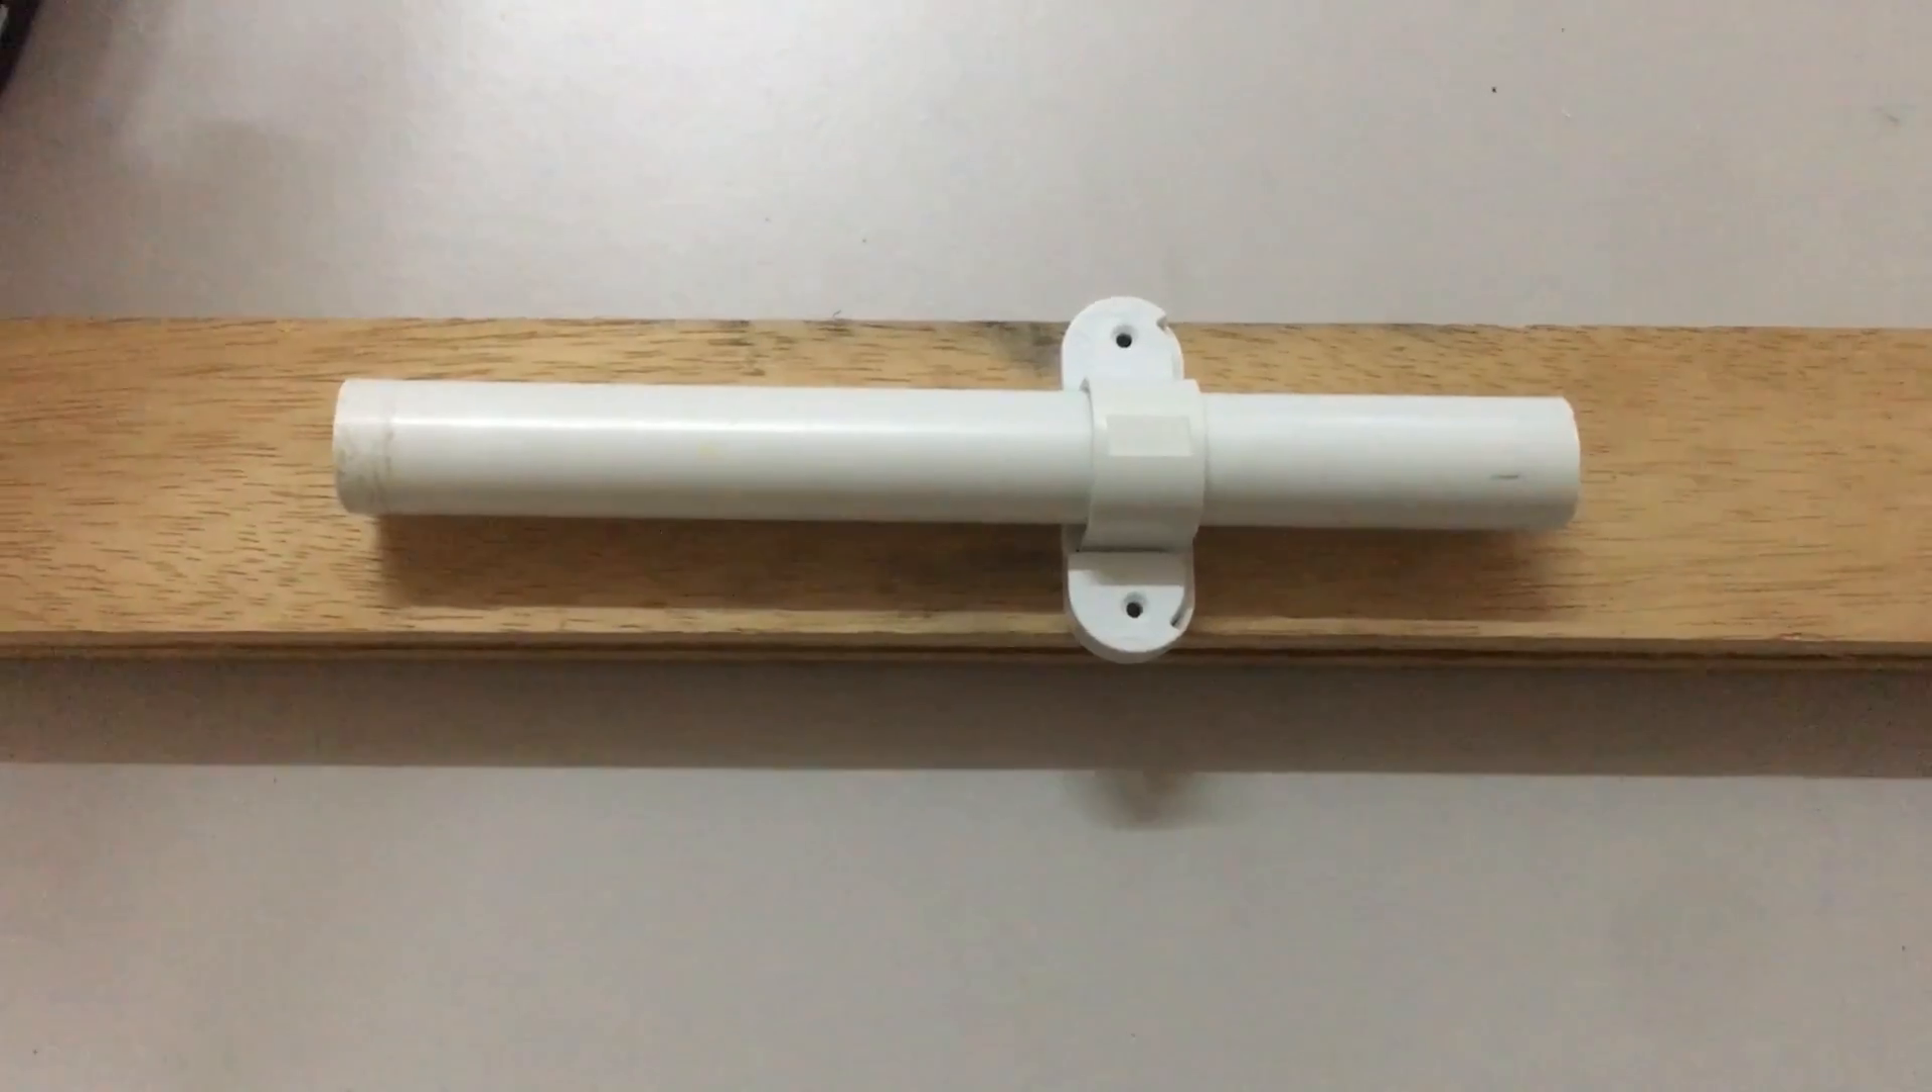And now slot the clip inside the saddle bar and now it sits perfectly fine with the saddle bar here.